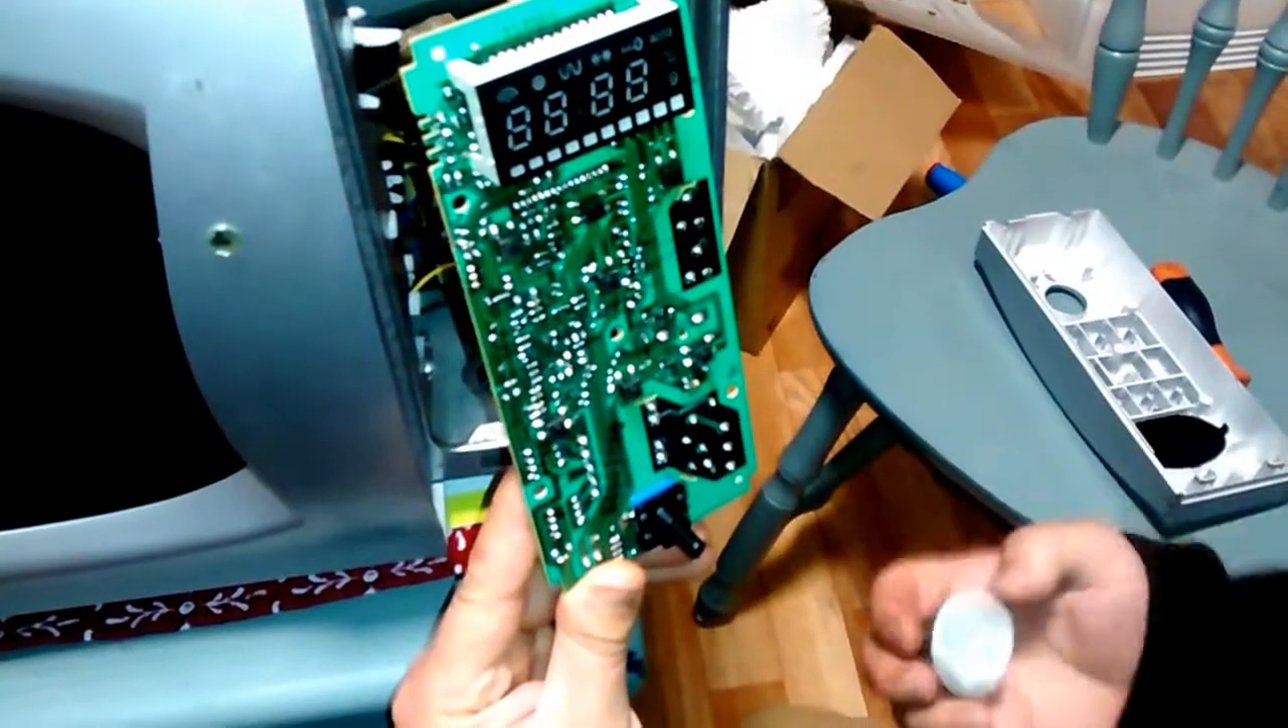So now i've taken the control board from this housing.